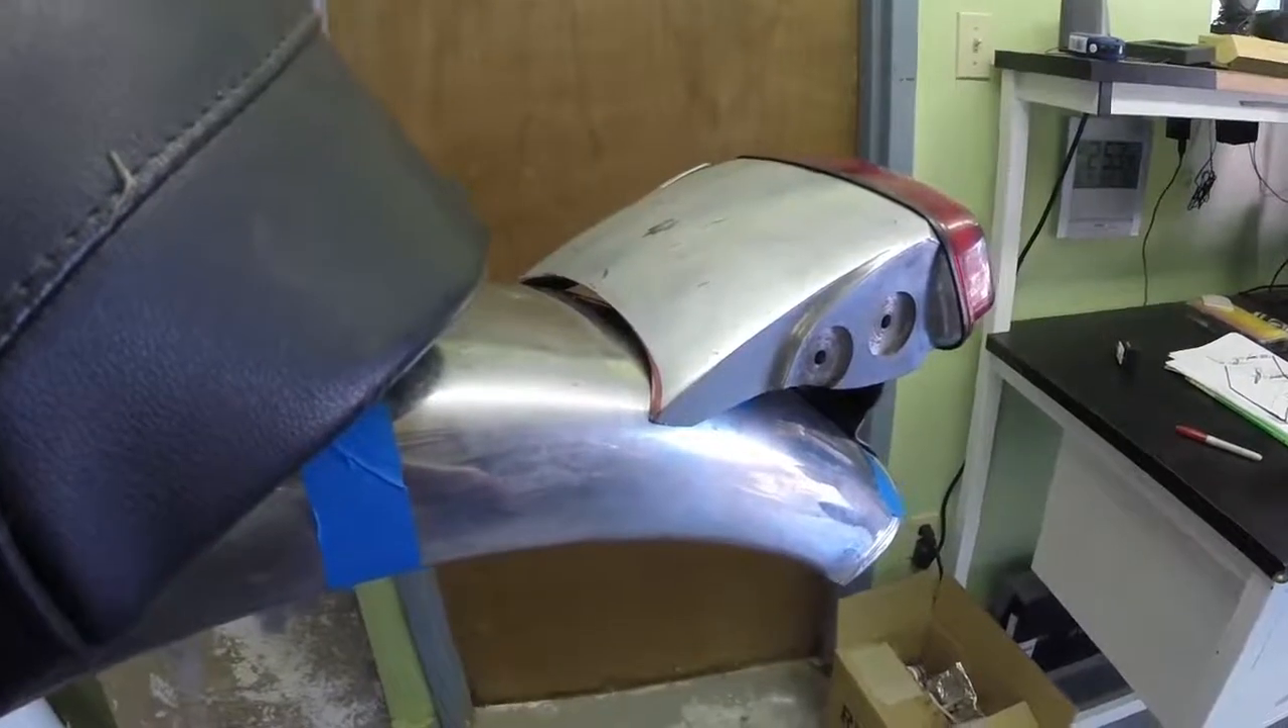Because this uh mudguards a different radius to the original um it doesn't fit properly at the back.